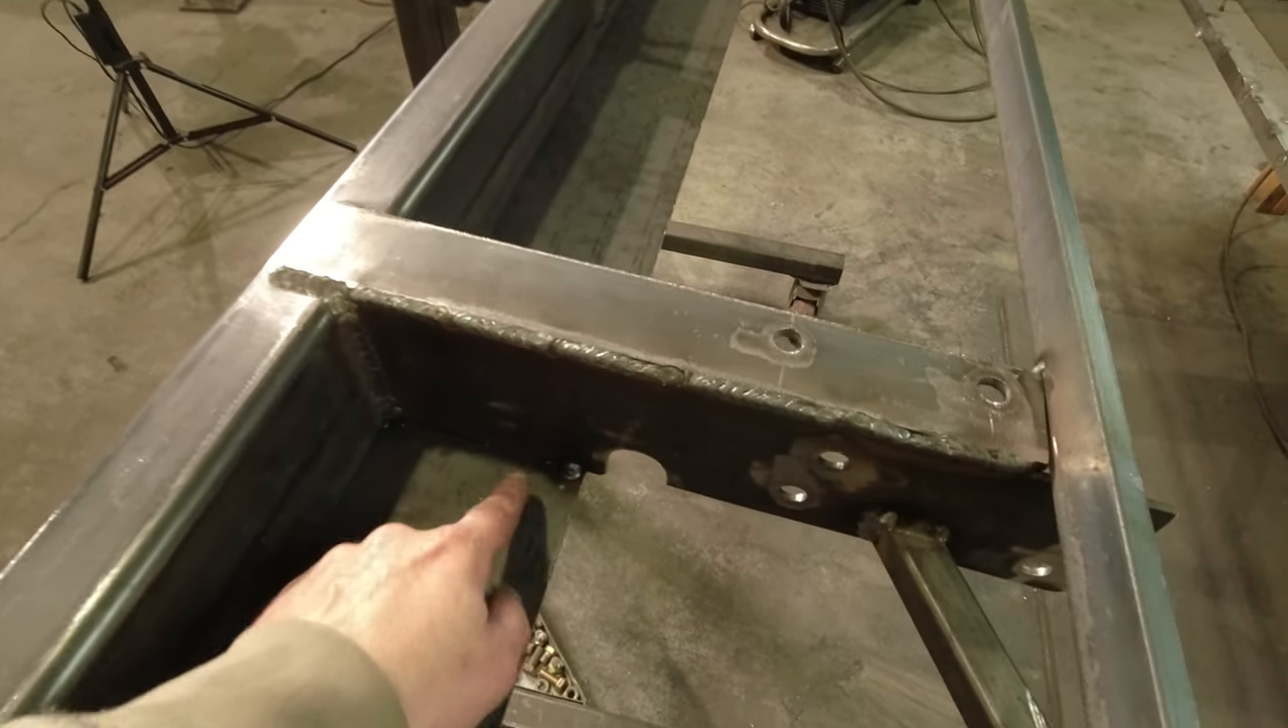As you can see I have turned the bumper over and I finished all of my welds along the mounts here.